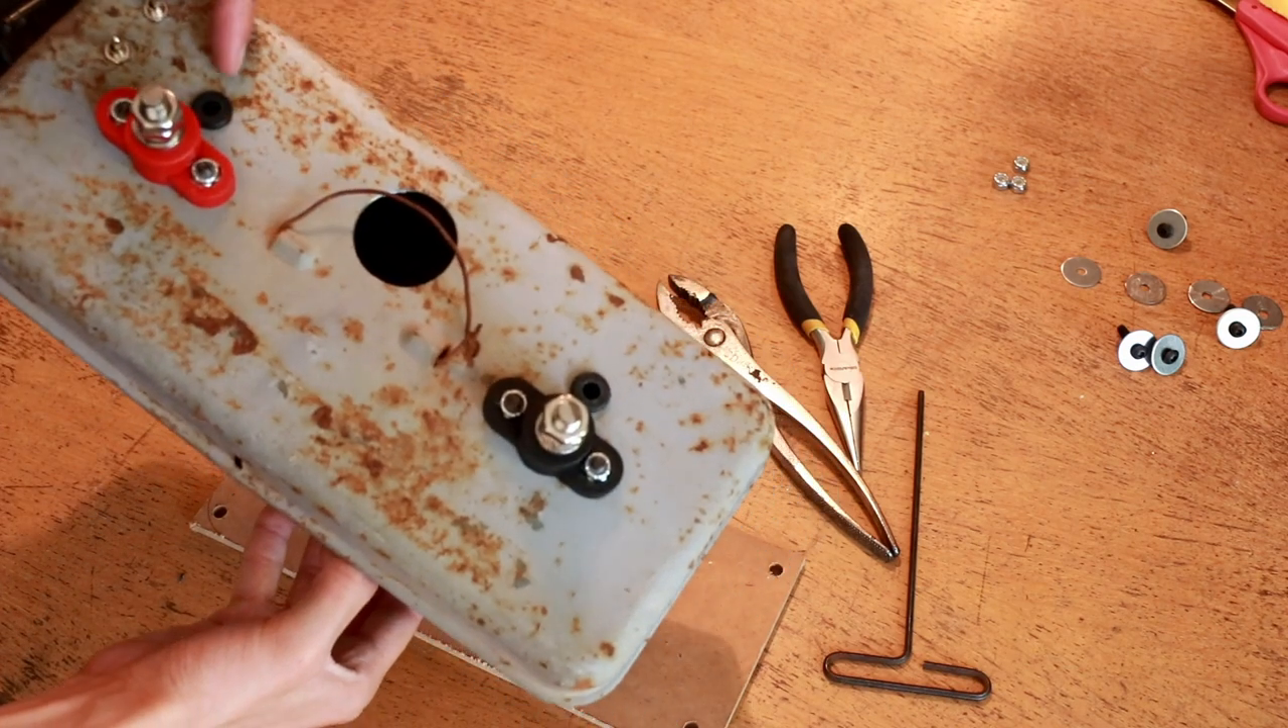So I've installed all the mounting hardware, as you can see here.